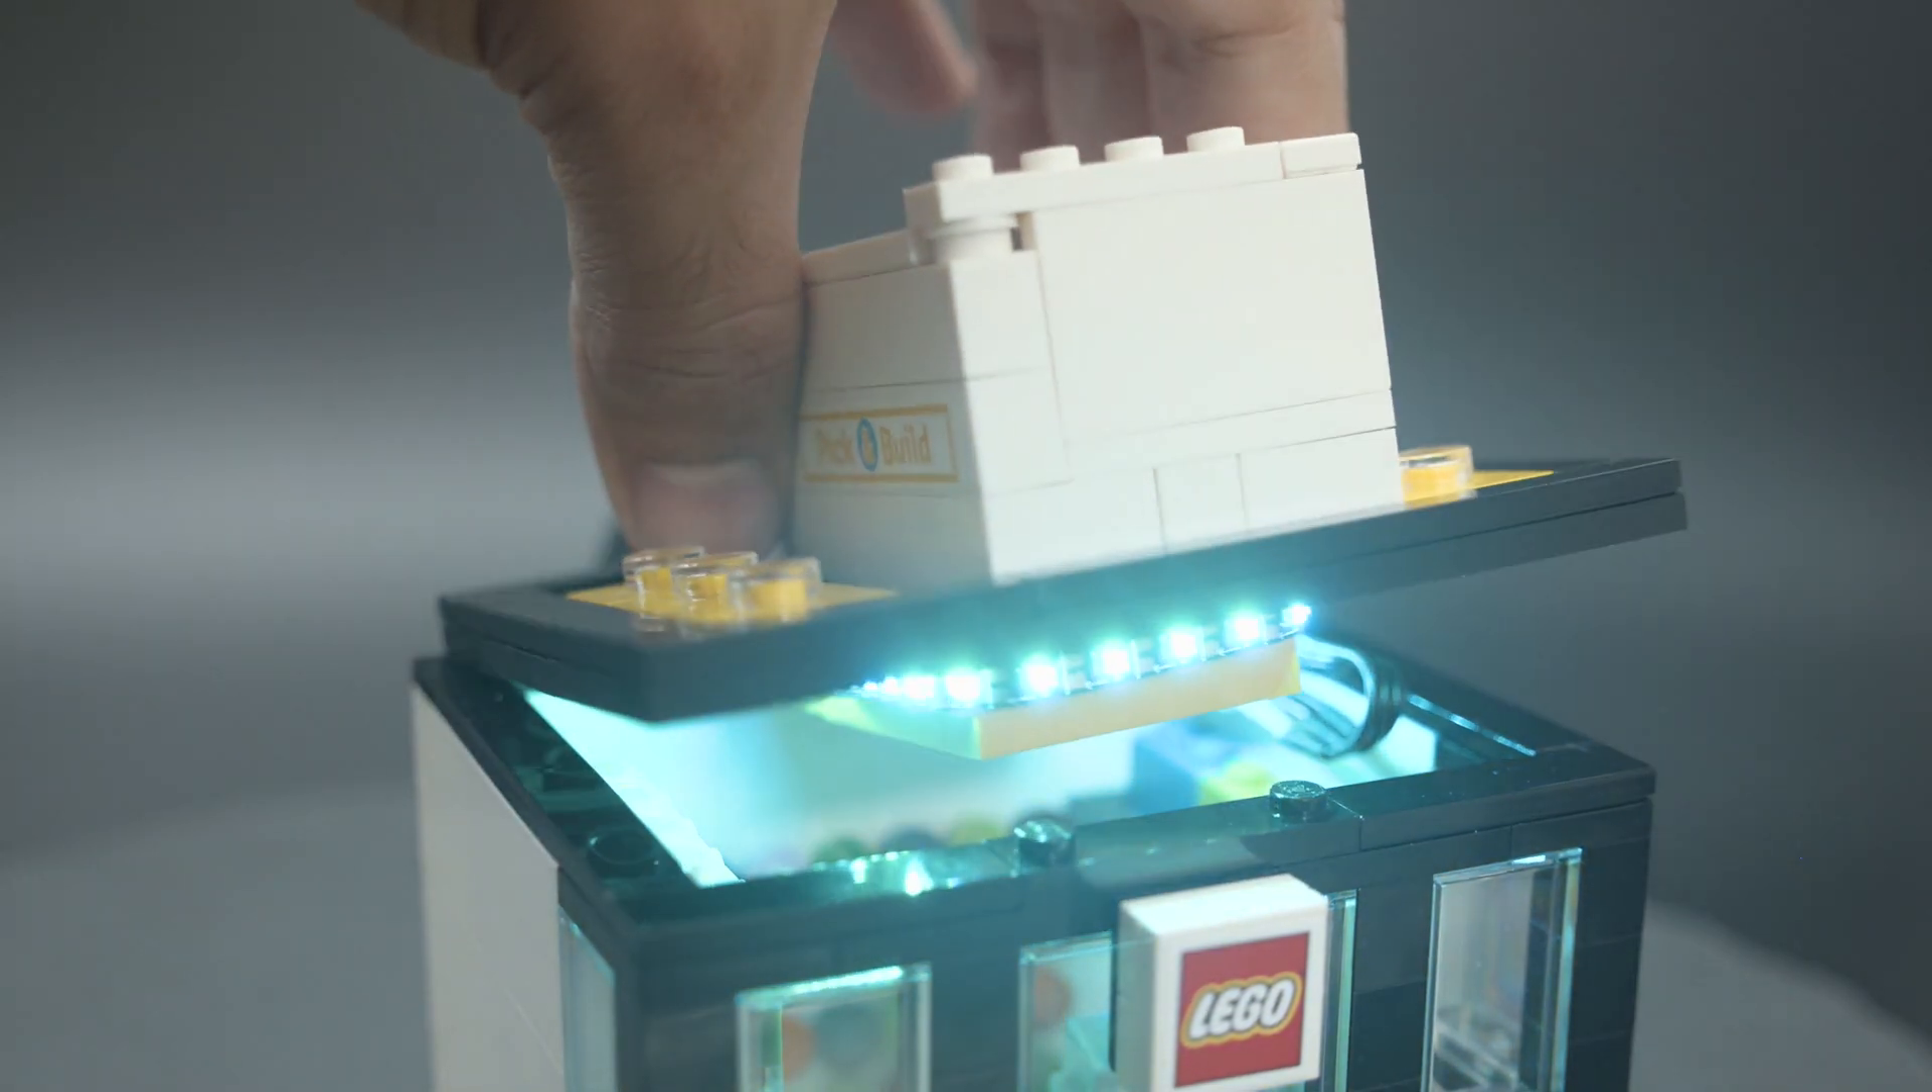We added a strip of ultra skinny NeoPixels to the ceiling underneath the roof.